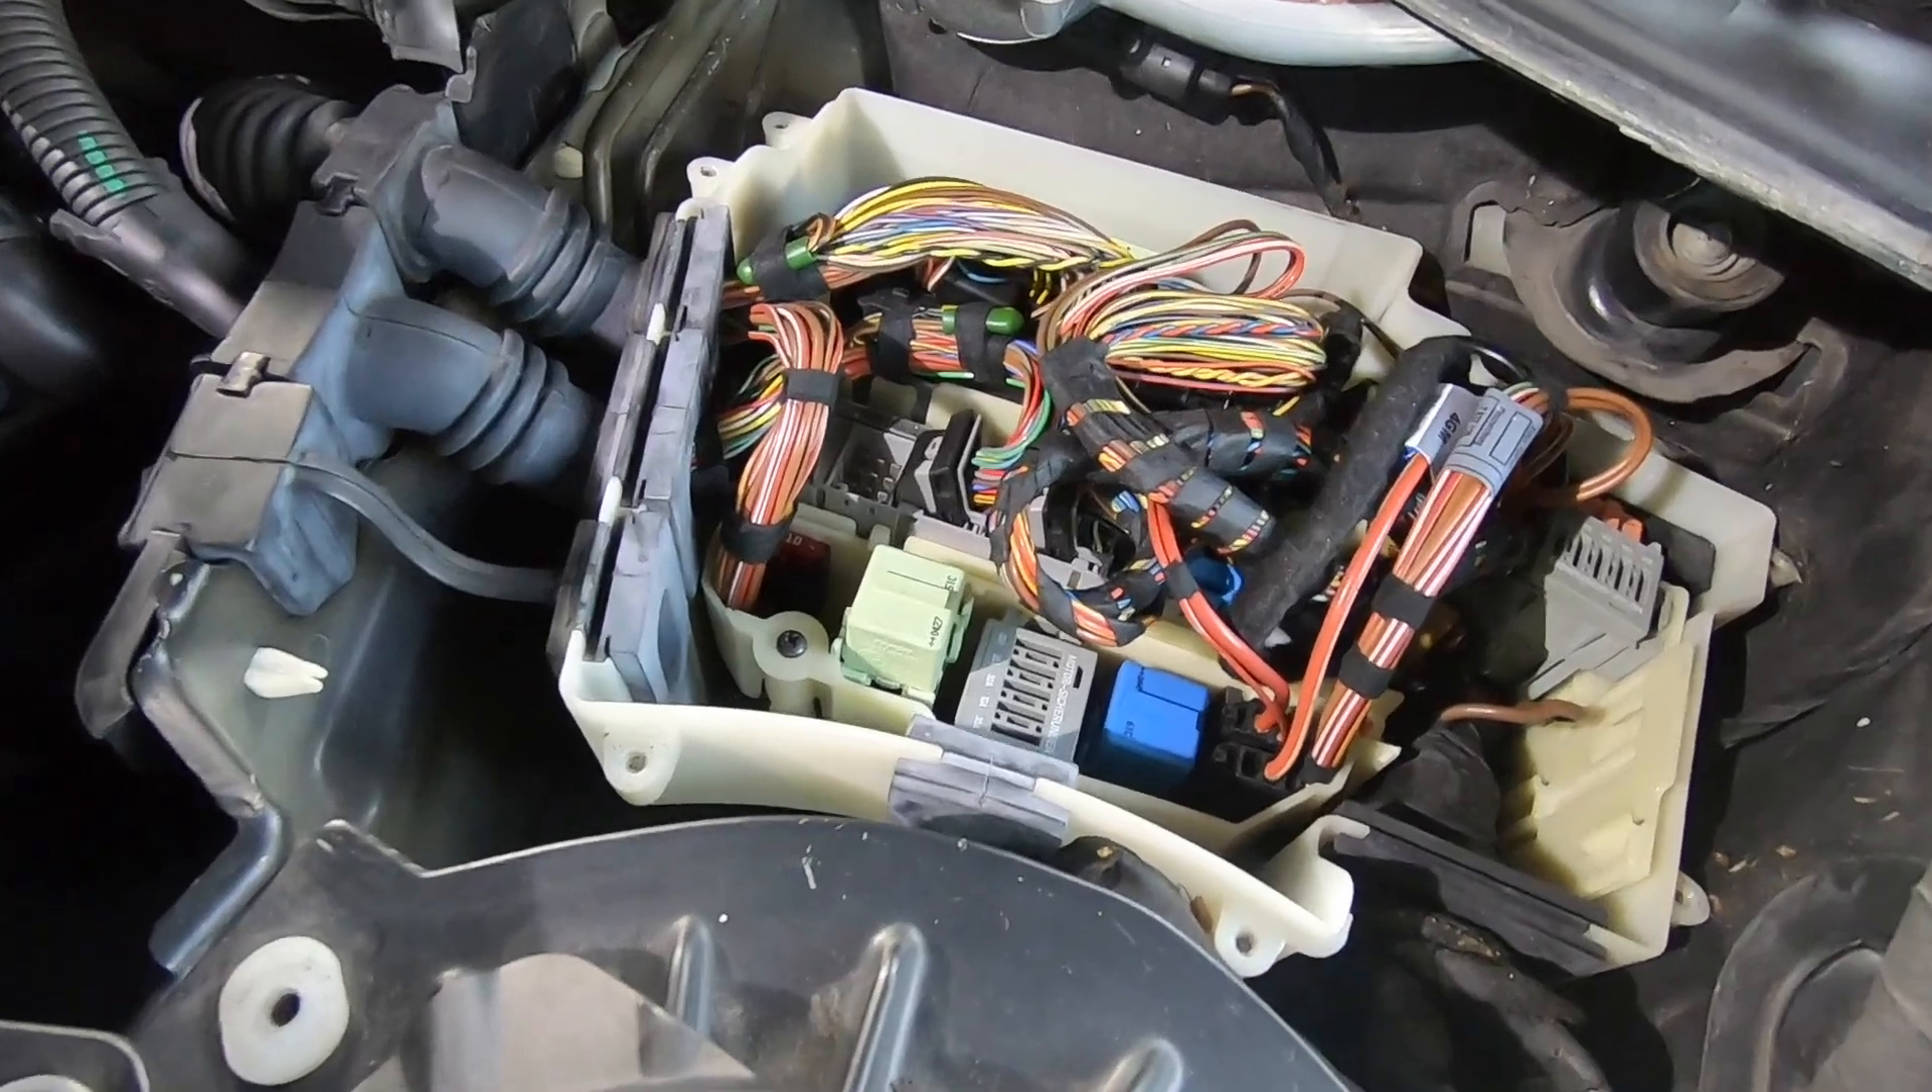Okay so that's the lid removed from the fuse box now.